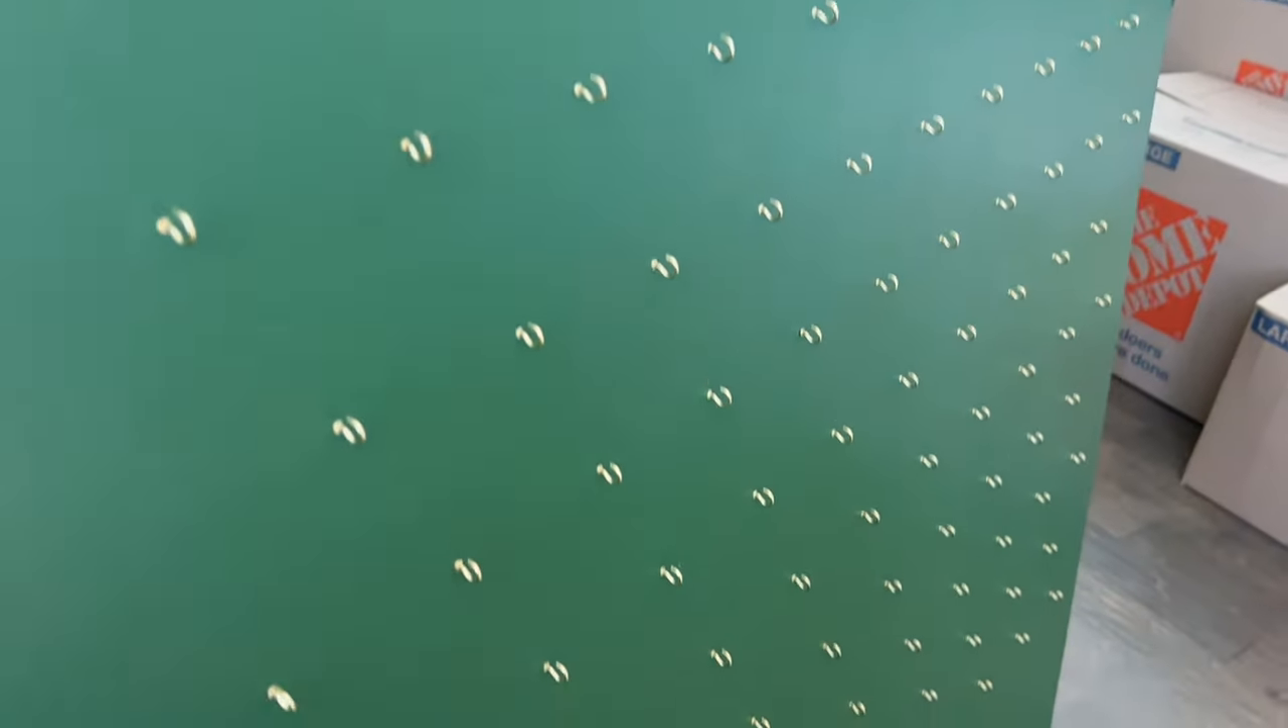It was easy enough to just follow along all the pilot holes, and eventually, we had all the hooks screwed into place.